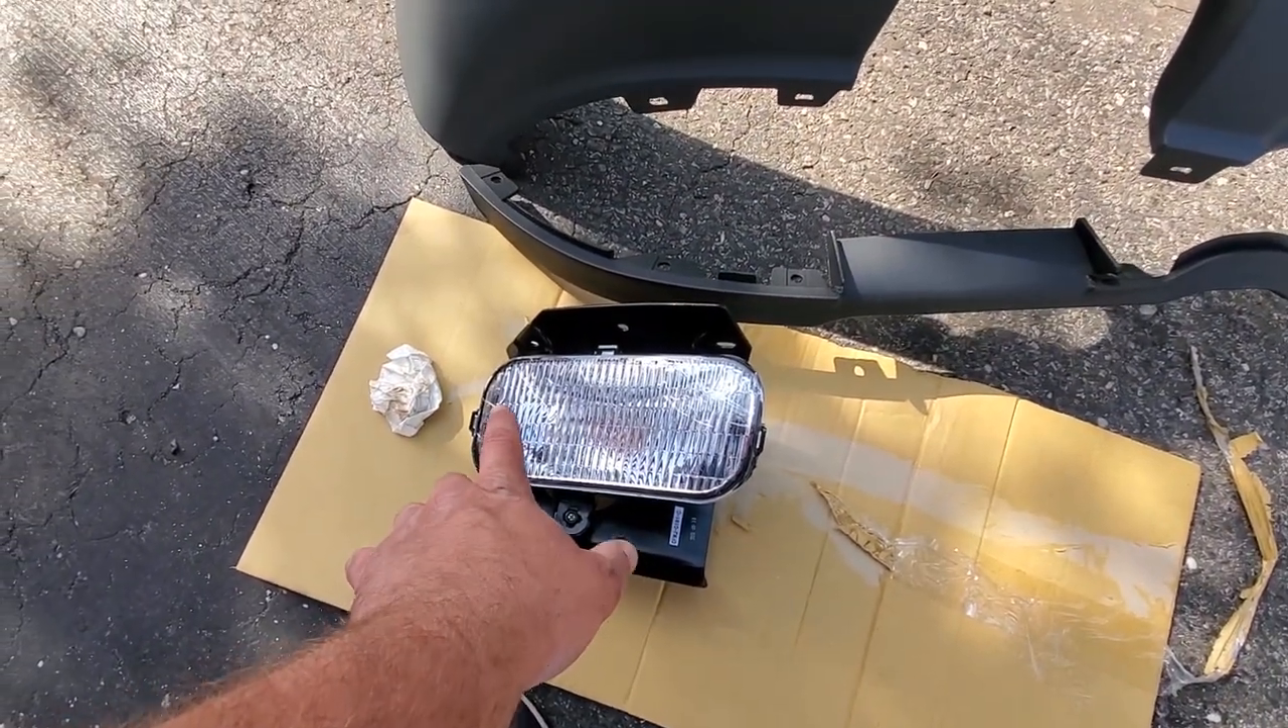Now all we gotta do is put in these fog lights that we also got on the internet.